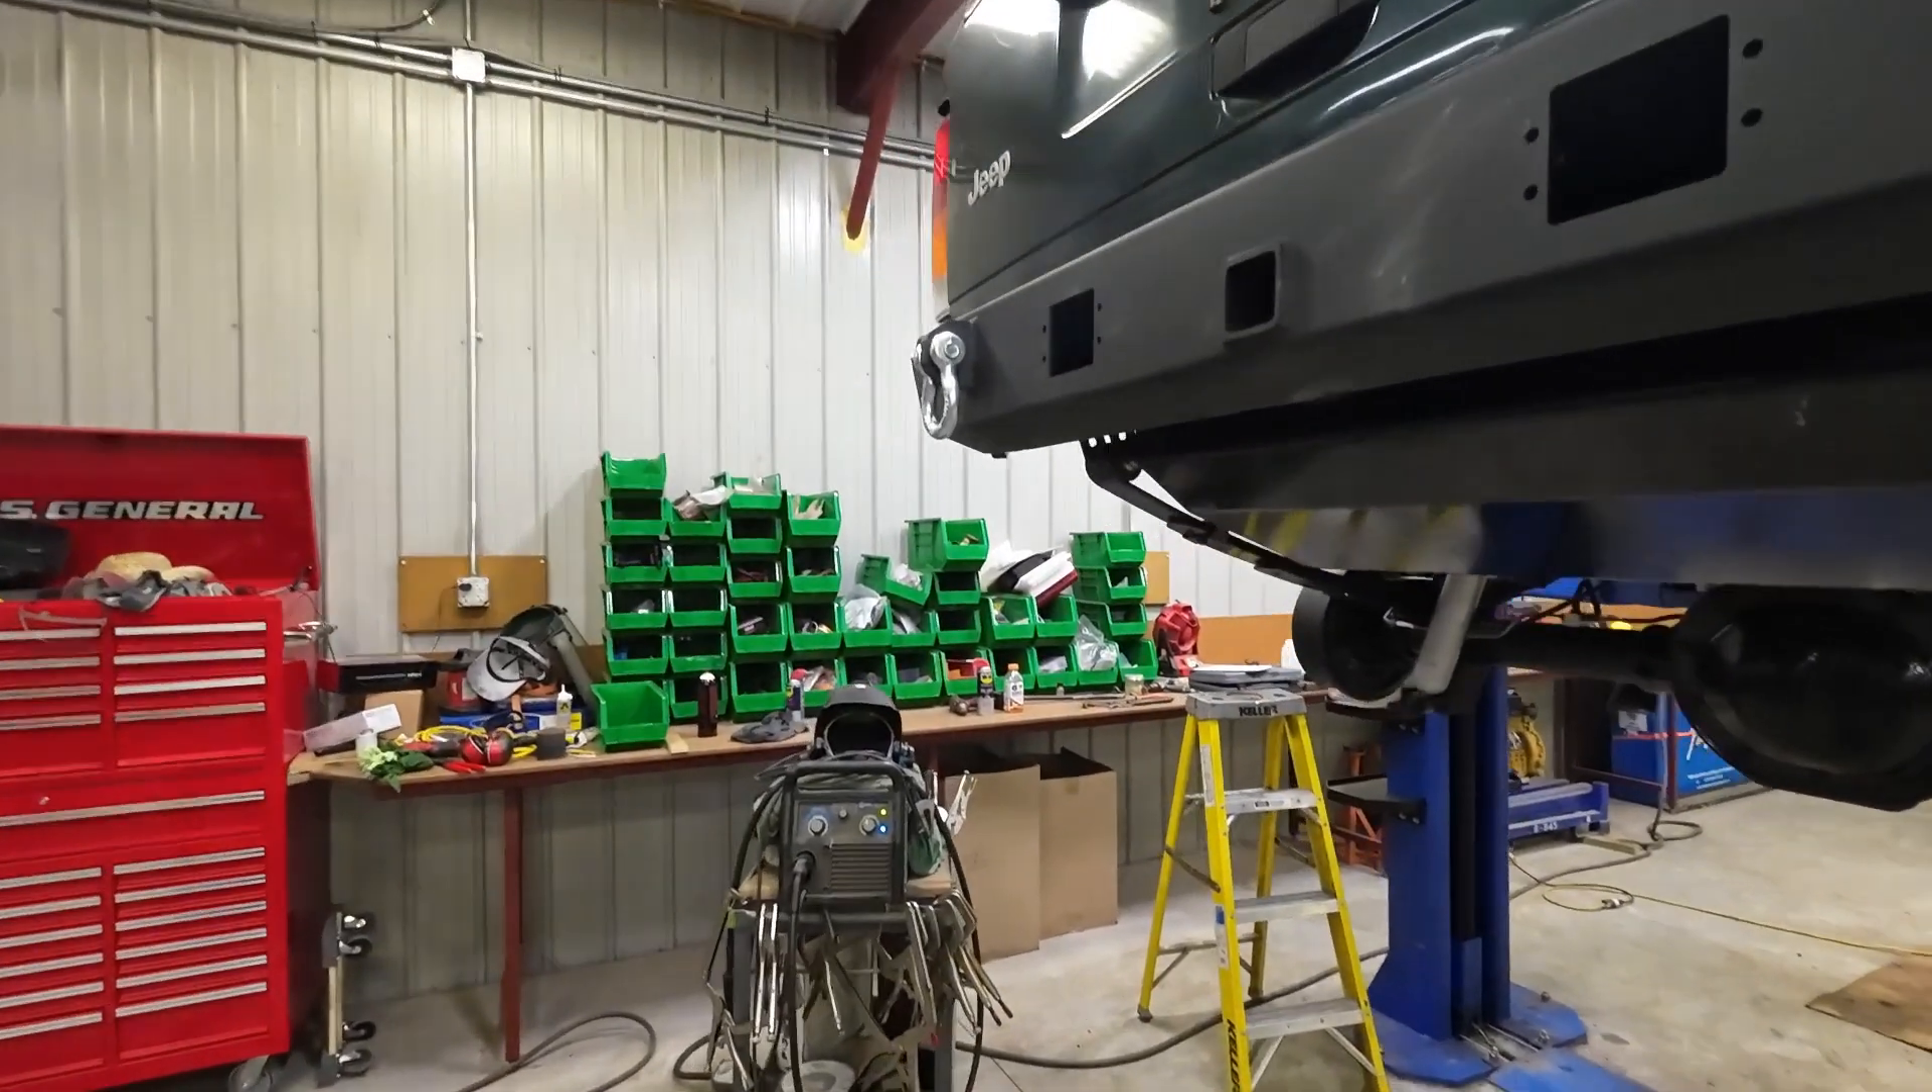Well, Krusty's got a nice rear end now. We've got the back bumper on.